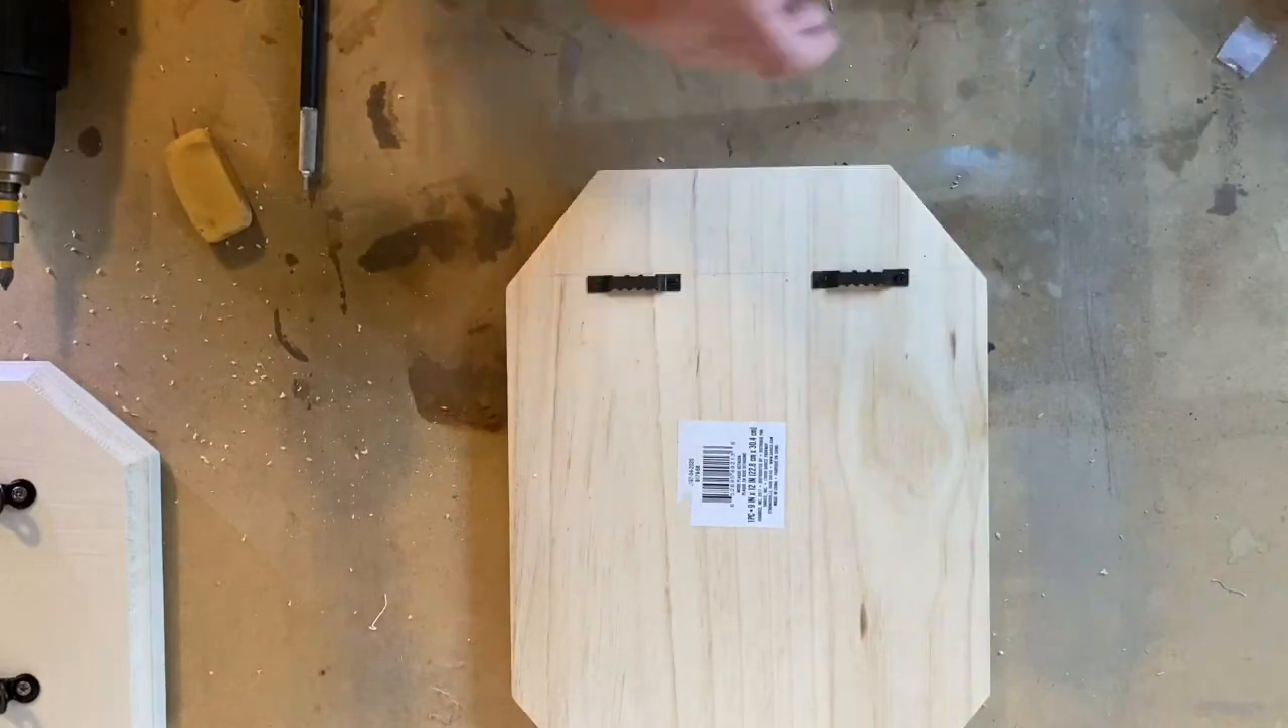So now we have our first set of hardware installed on the back.